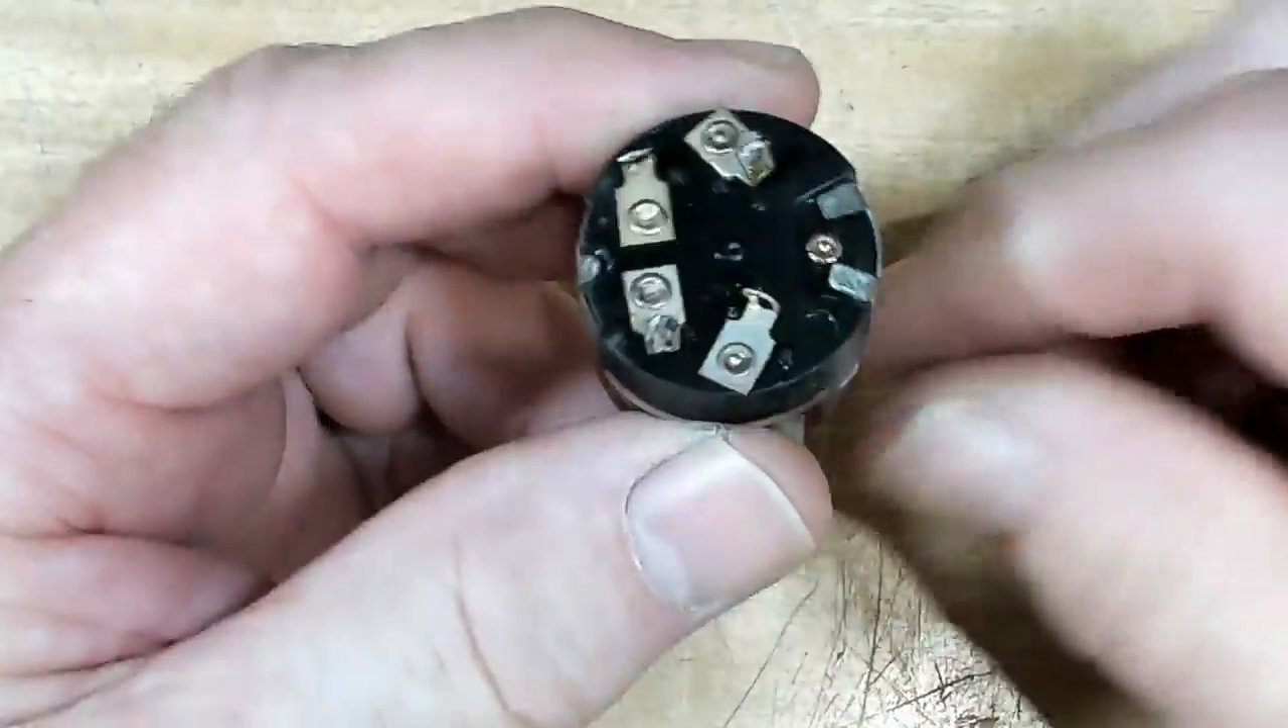I've taken the switch out and it looks pretty simple.